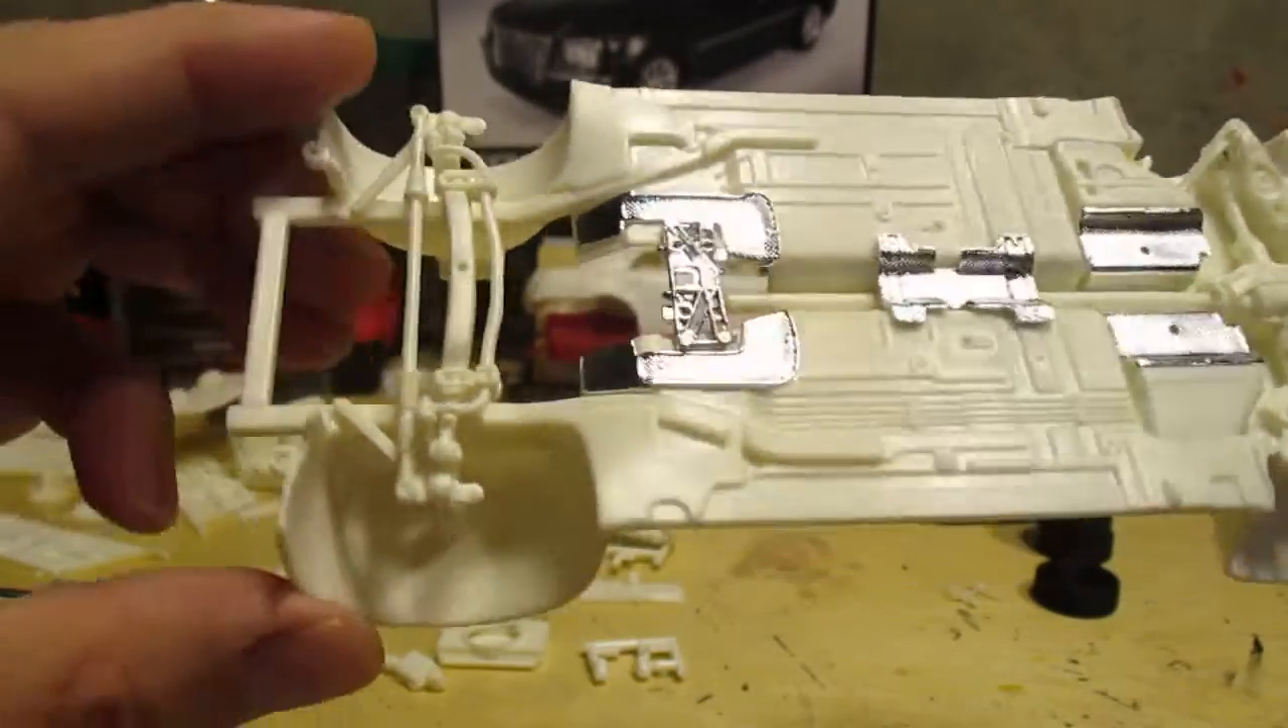Yeah front suspension went together no problems.